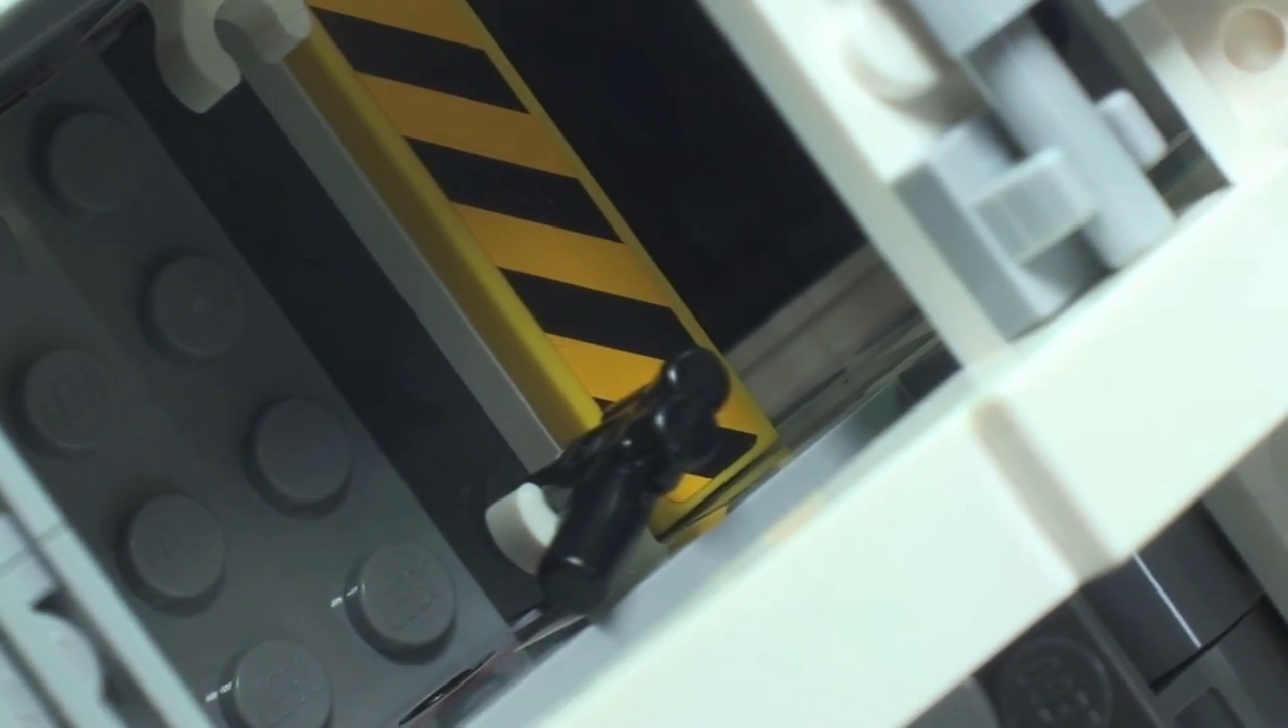You should be able to see there now clipped into the side is that blaster pistol, just there.